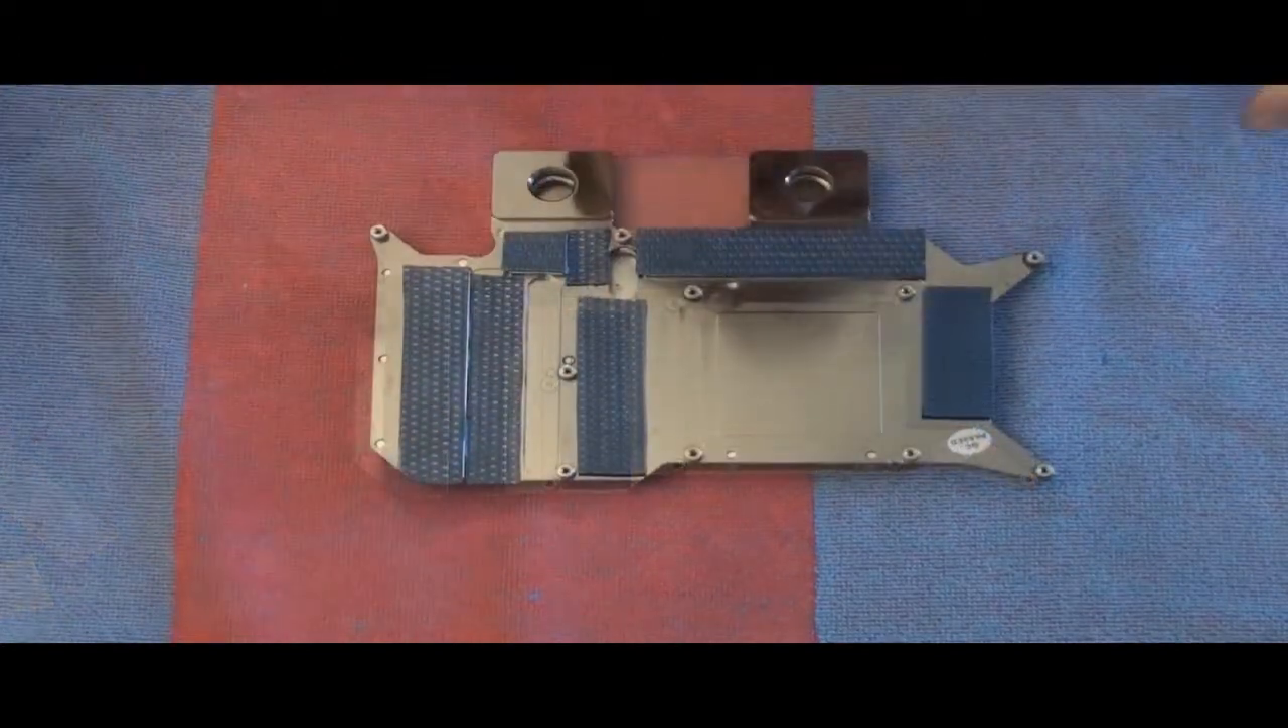Okay, all my thermal pads are down.